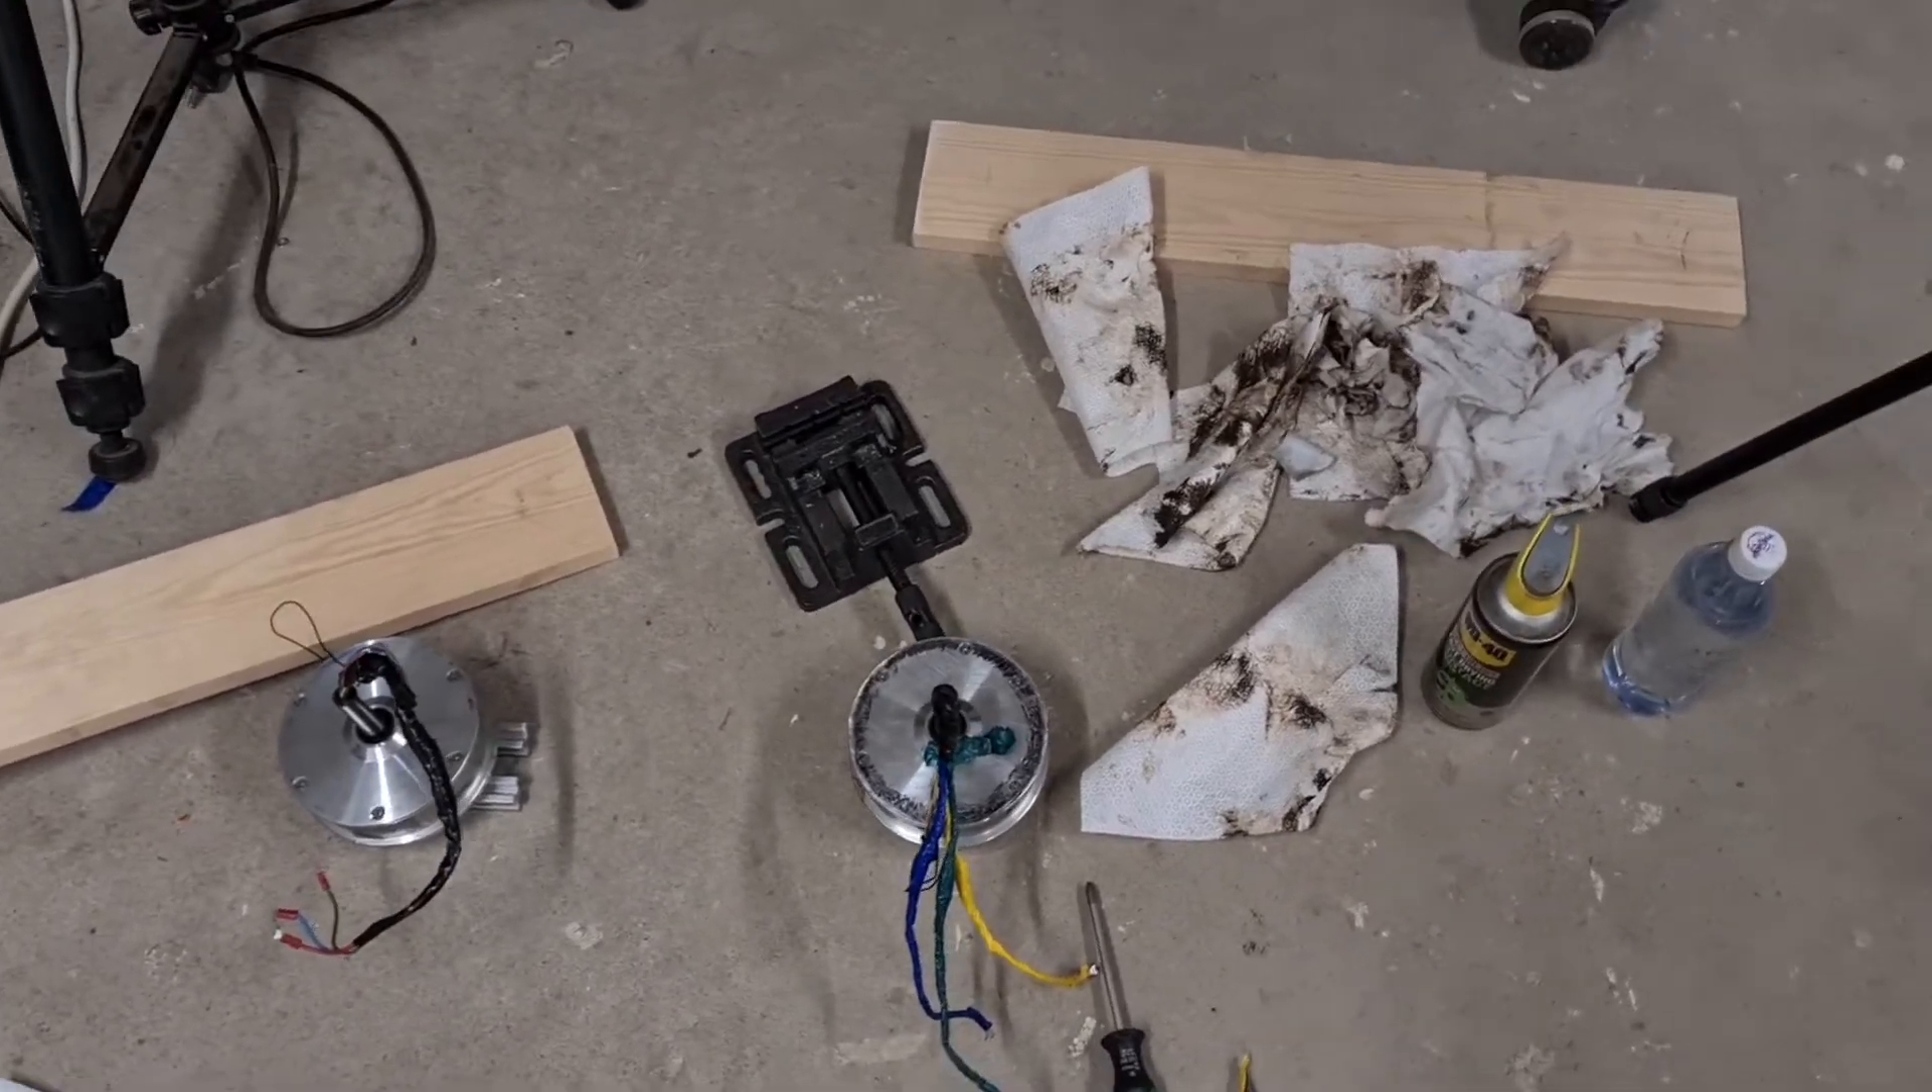Okay so here they are the motors i've cleaned put back together again.